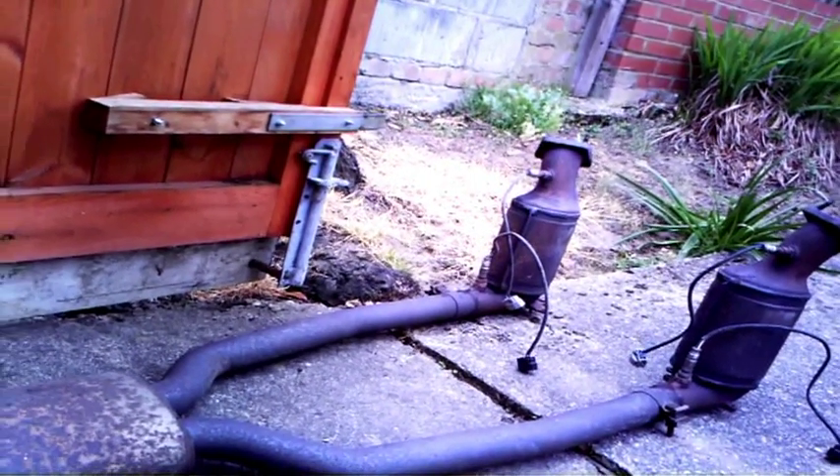Well the exhaust pipes are off now so uh at least that part of the job has been uh completed.